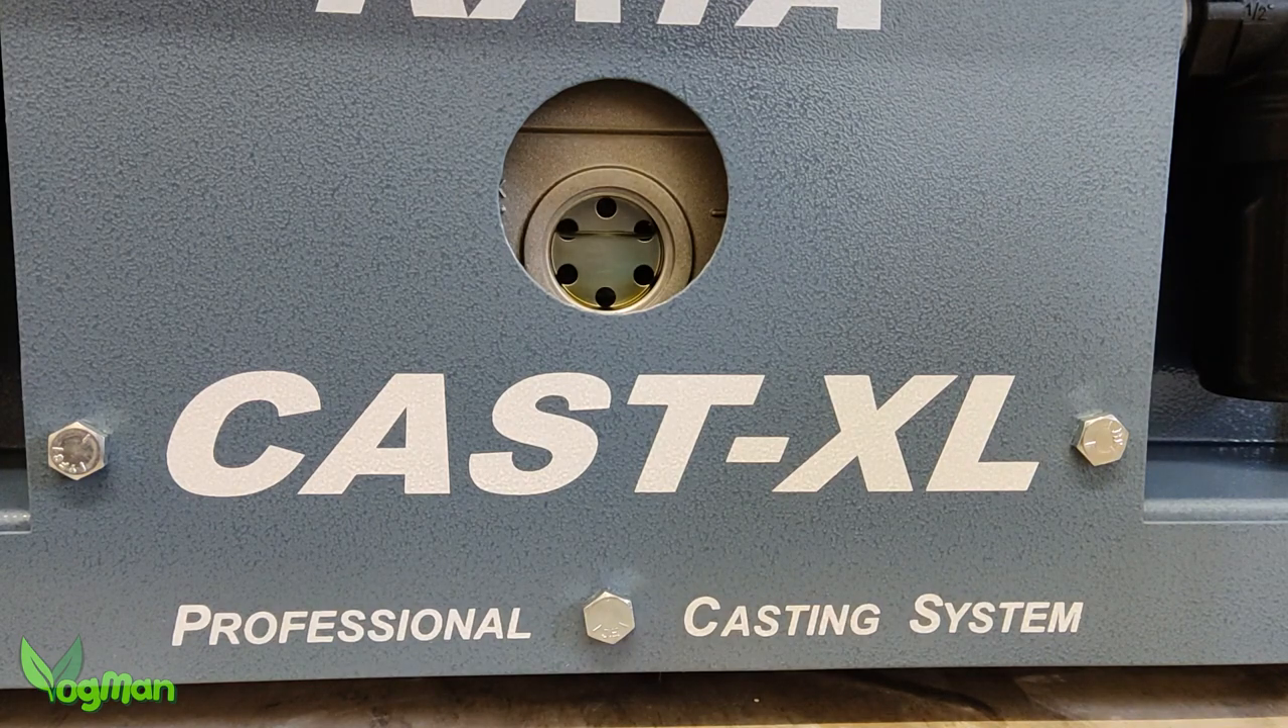And this inspection hole isn't quite ideally aligned.